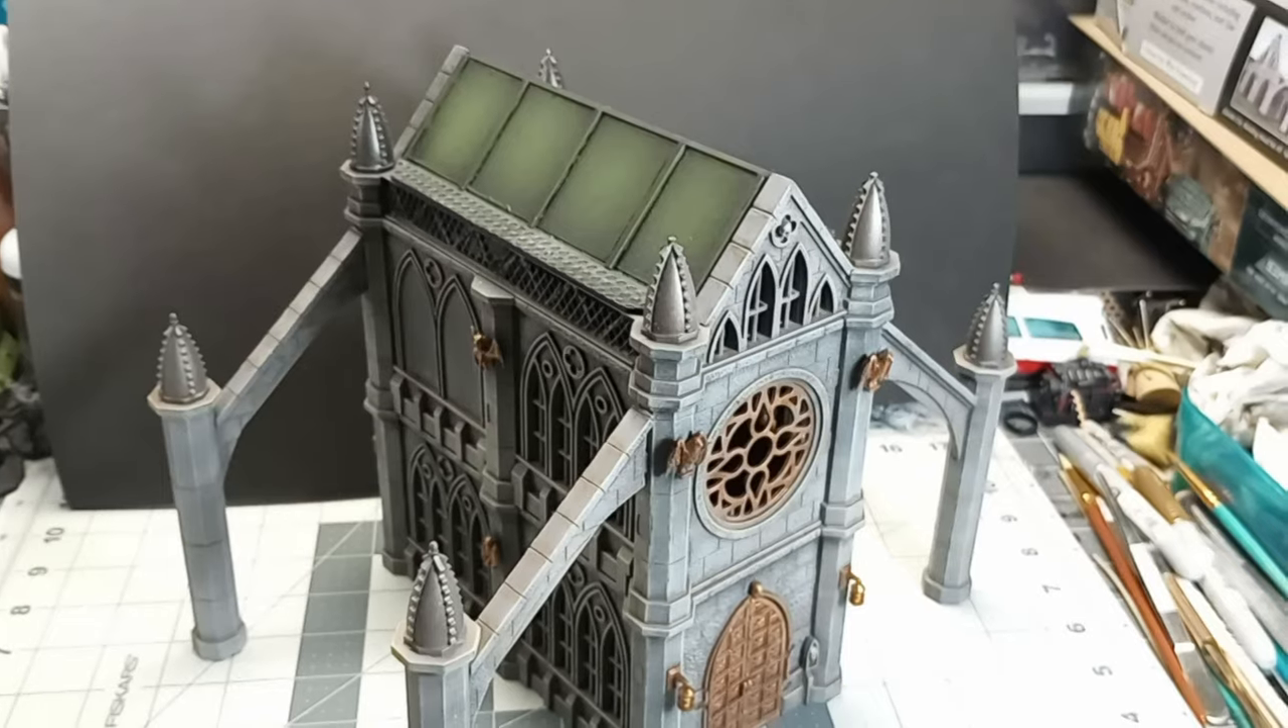And there it is, our completed church with our scratch-built roof, ready for the underhive.